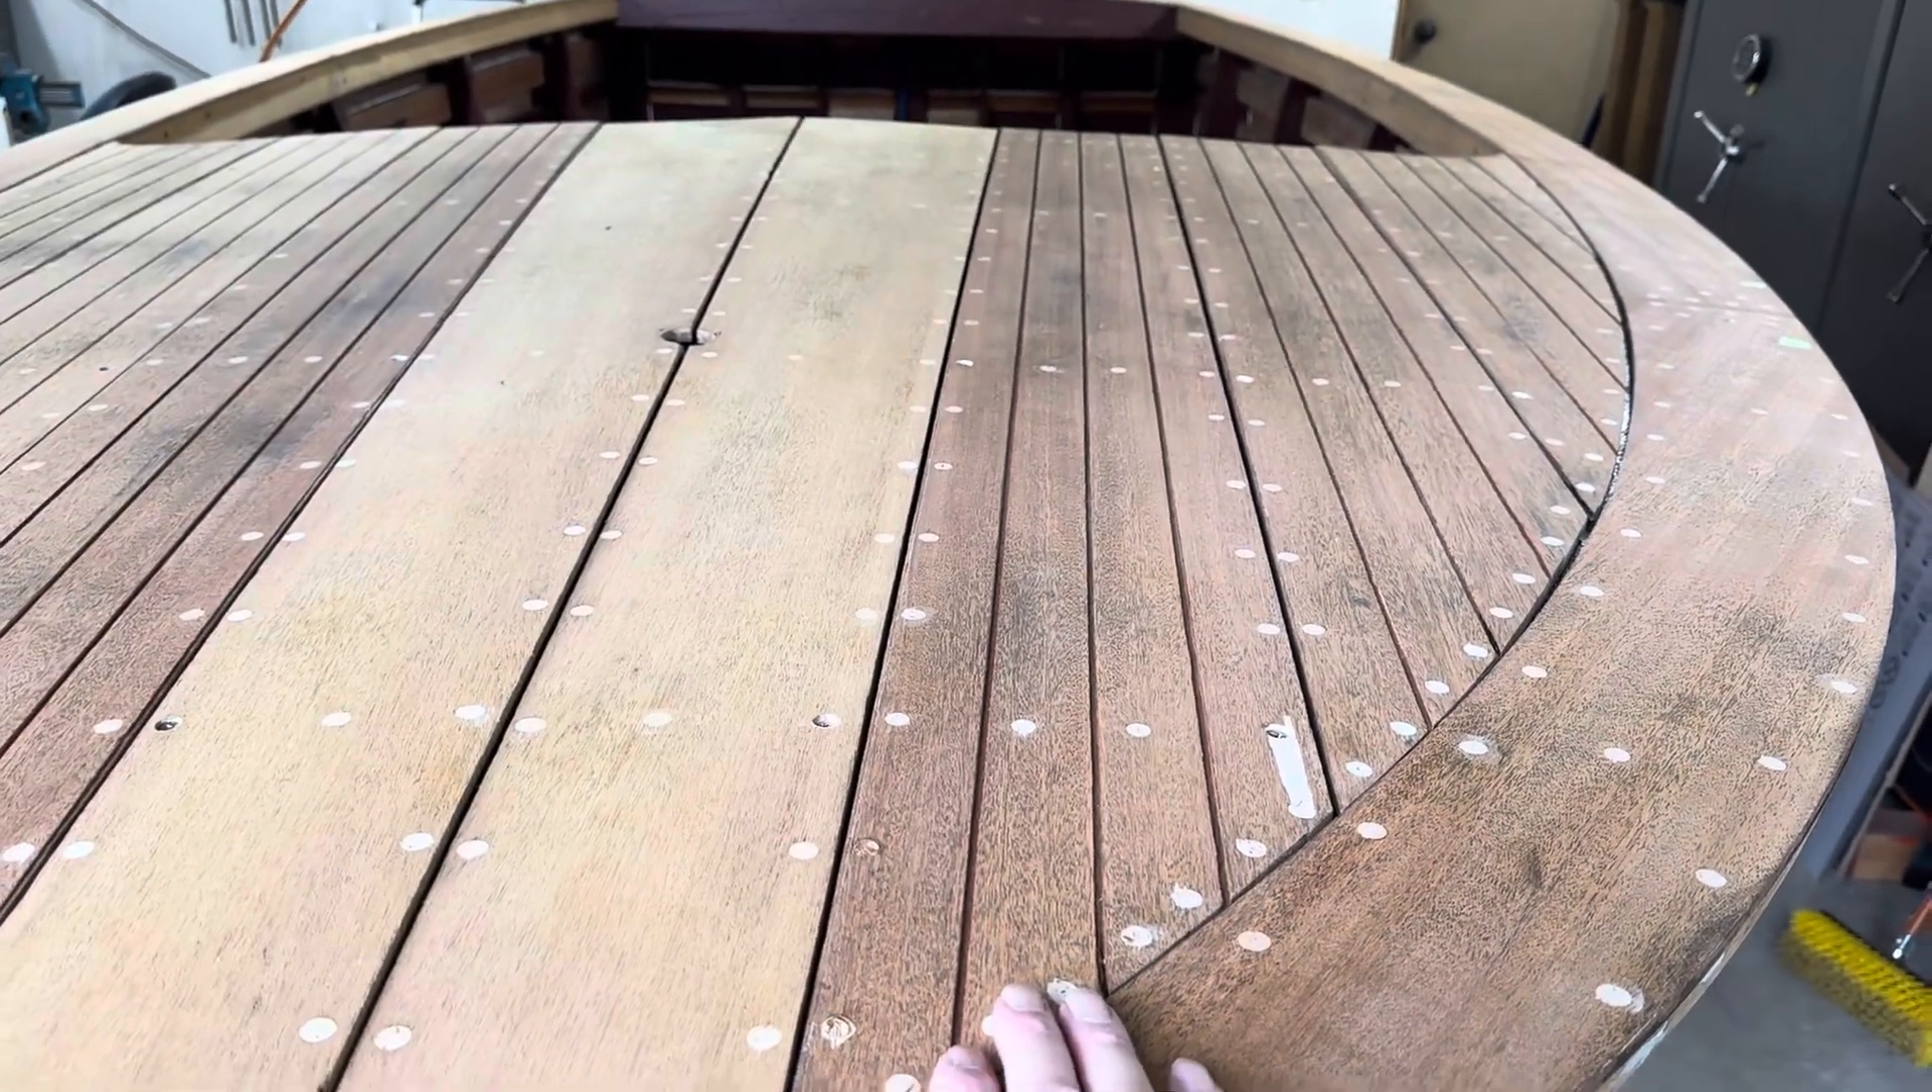So I just finished attaching the planks on, well, all the top planks and trim just temporarily.